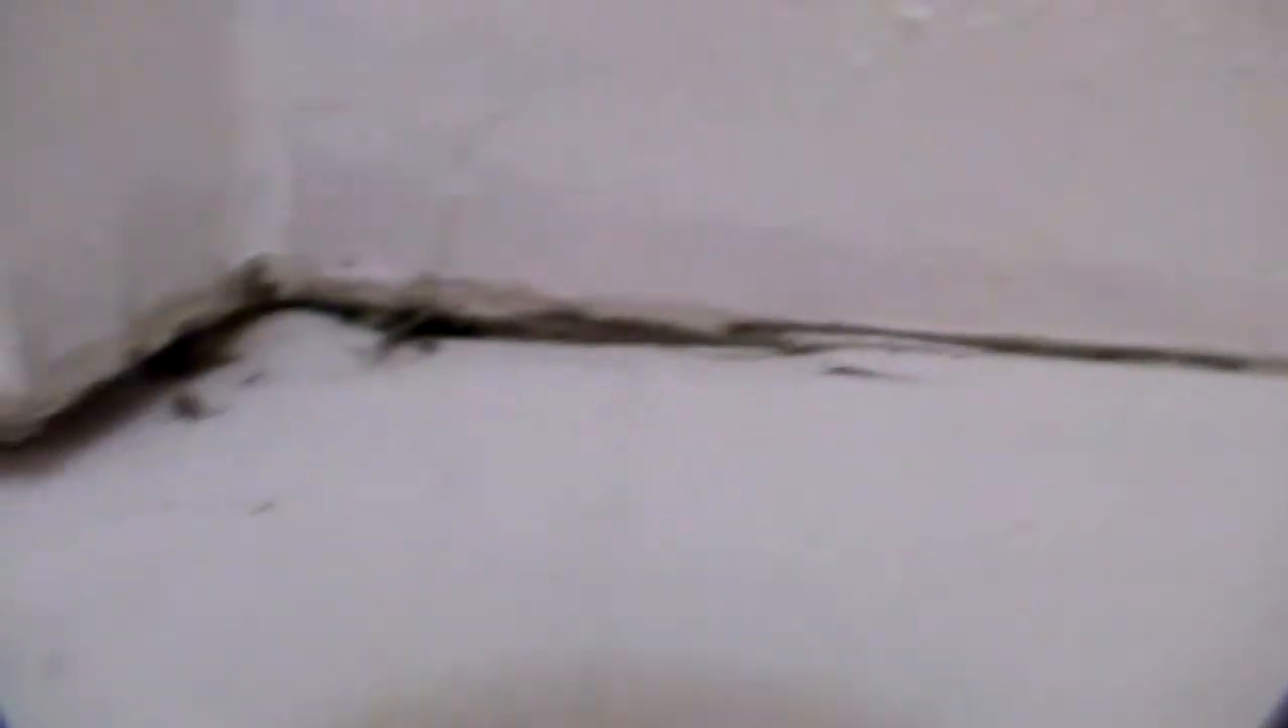But I want you to take a good look at this gap right here and you can see how big it is, very, very big. The wall has separated from the ceiling and it's not looking good.